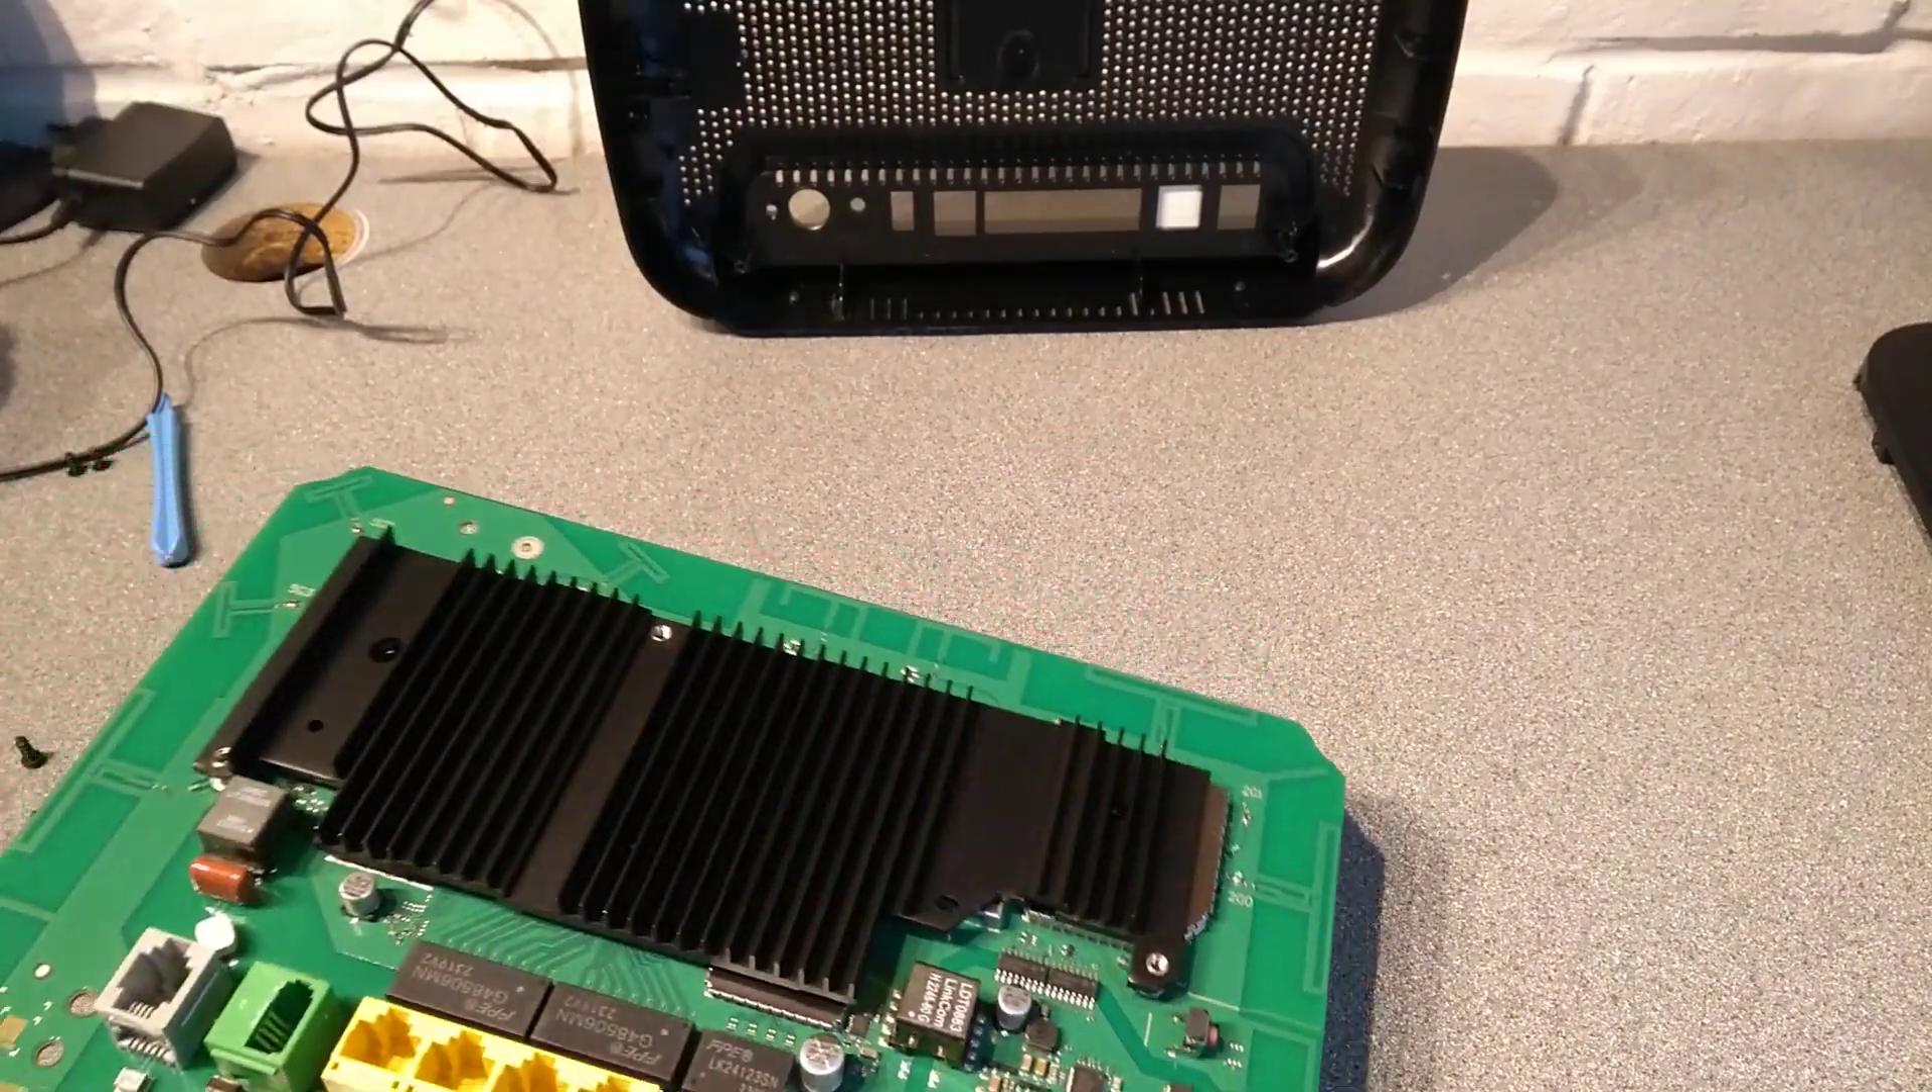And that's the heatsink back on.